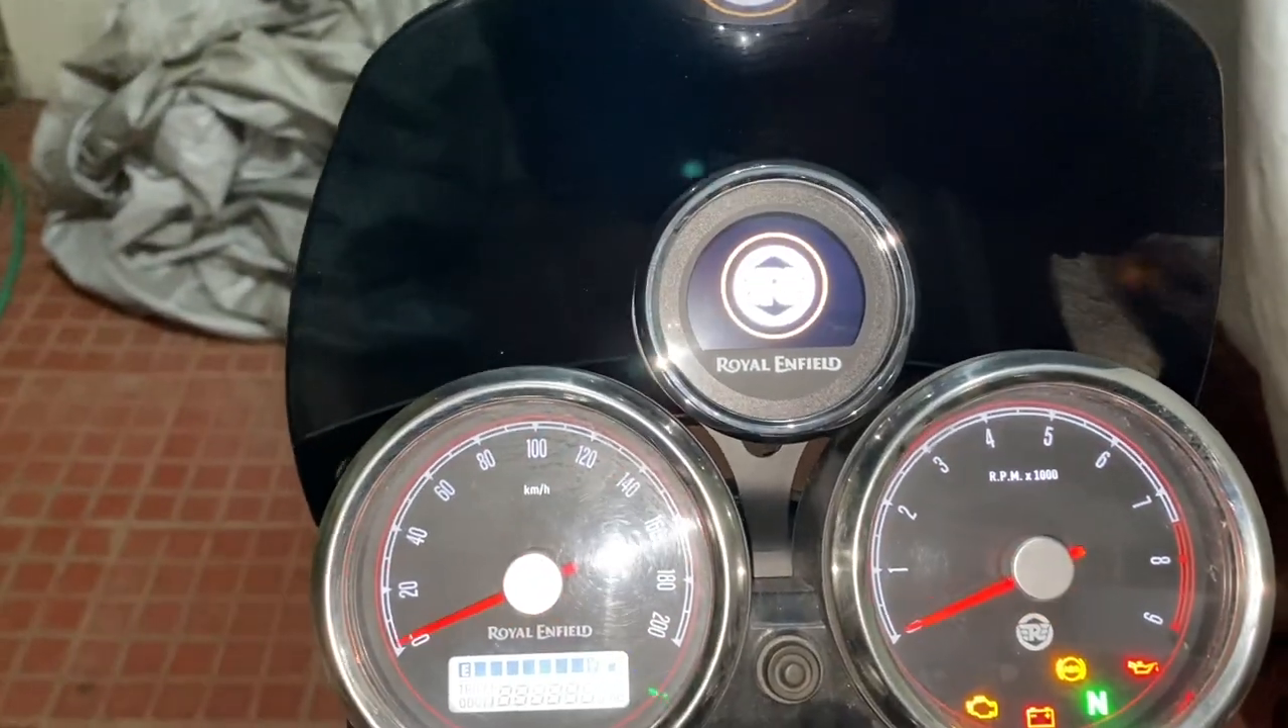So guys here is the final view and after fitting the visor it looks like this.